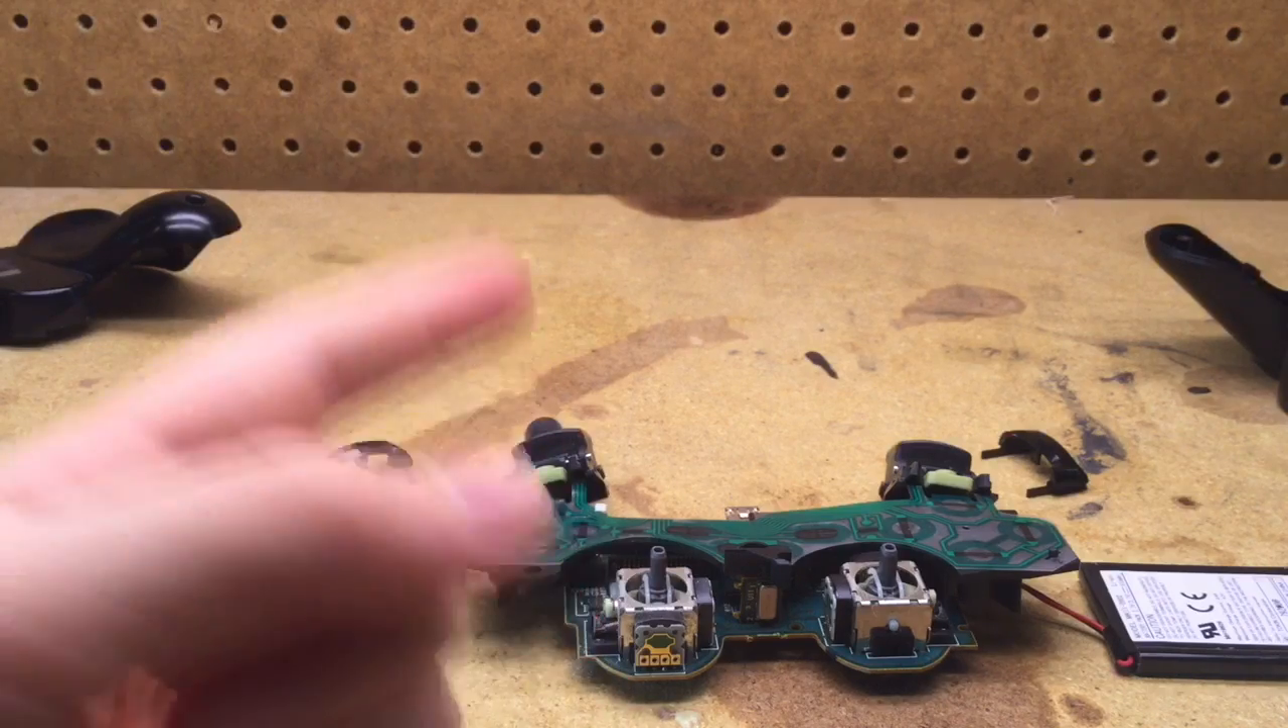So, now the PS3 controller is completely disassembled.